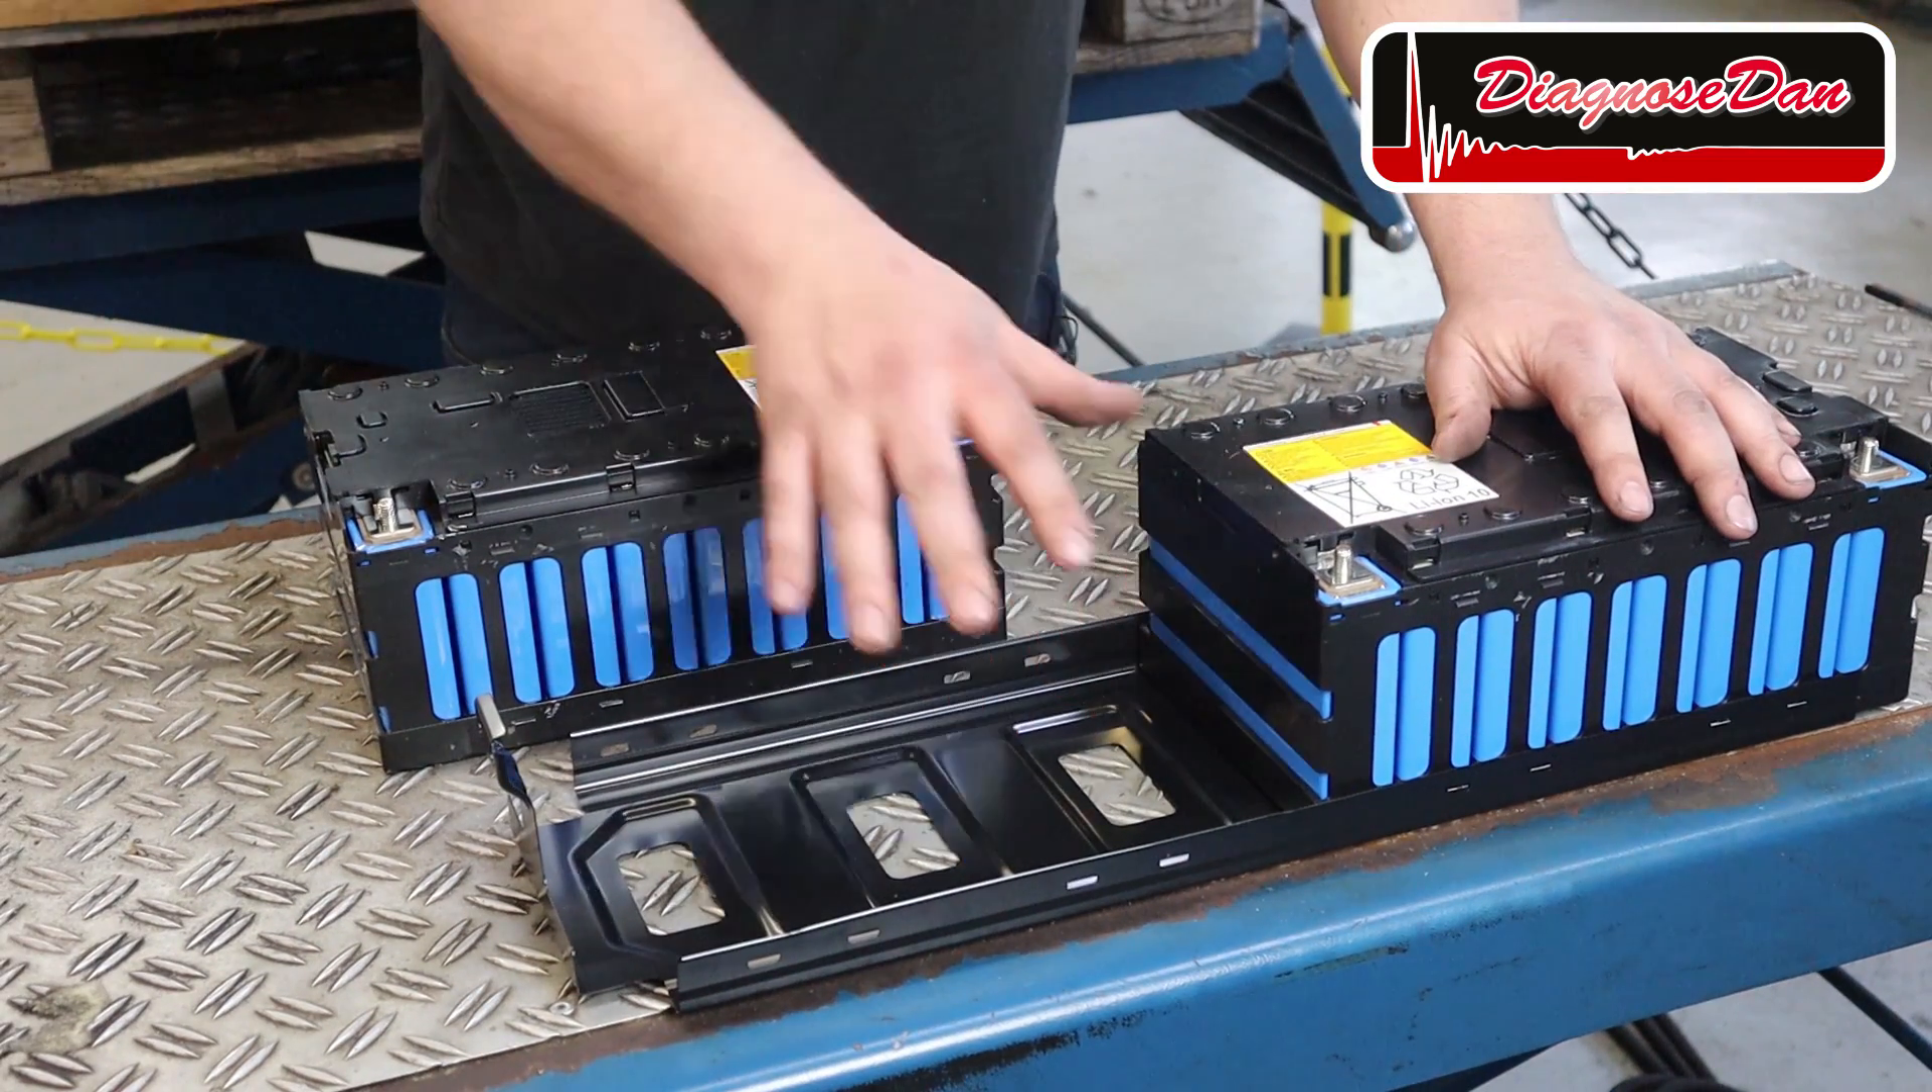Right now we separated the two battery modules and we're going to take this one even further apart to see what's inside.